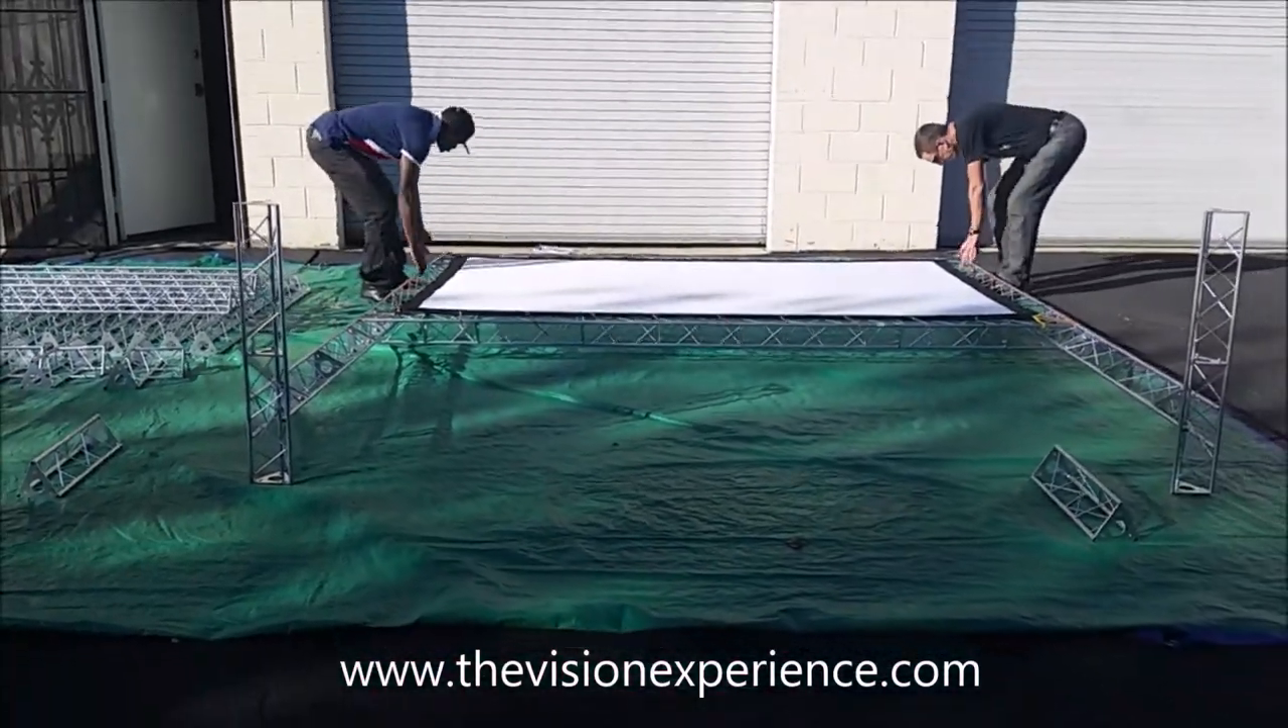As you can see we've got the movie screen already attached to the frame and we have the front sections of the legs attached so now we're ready to upright it.